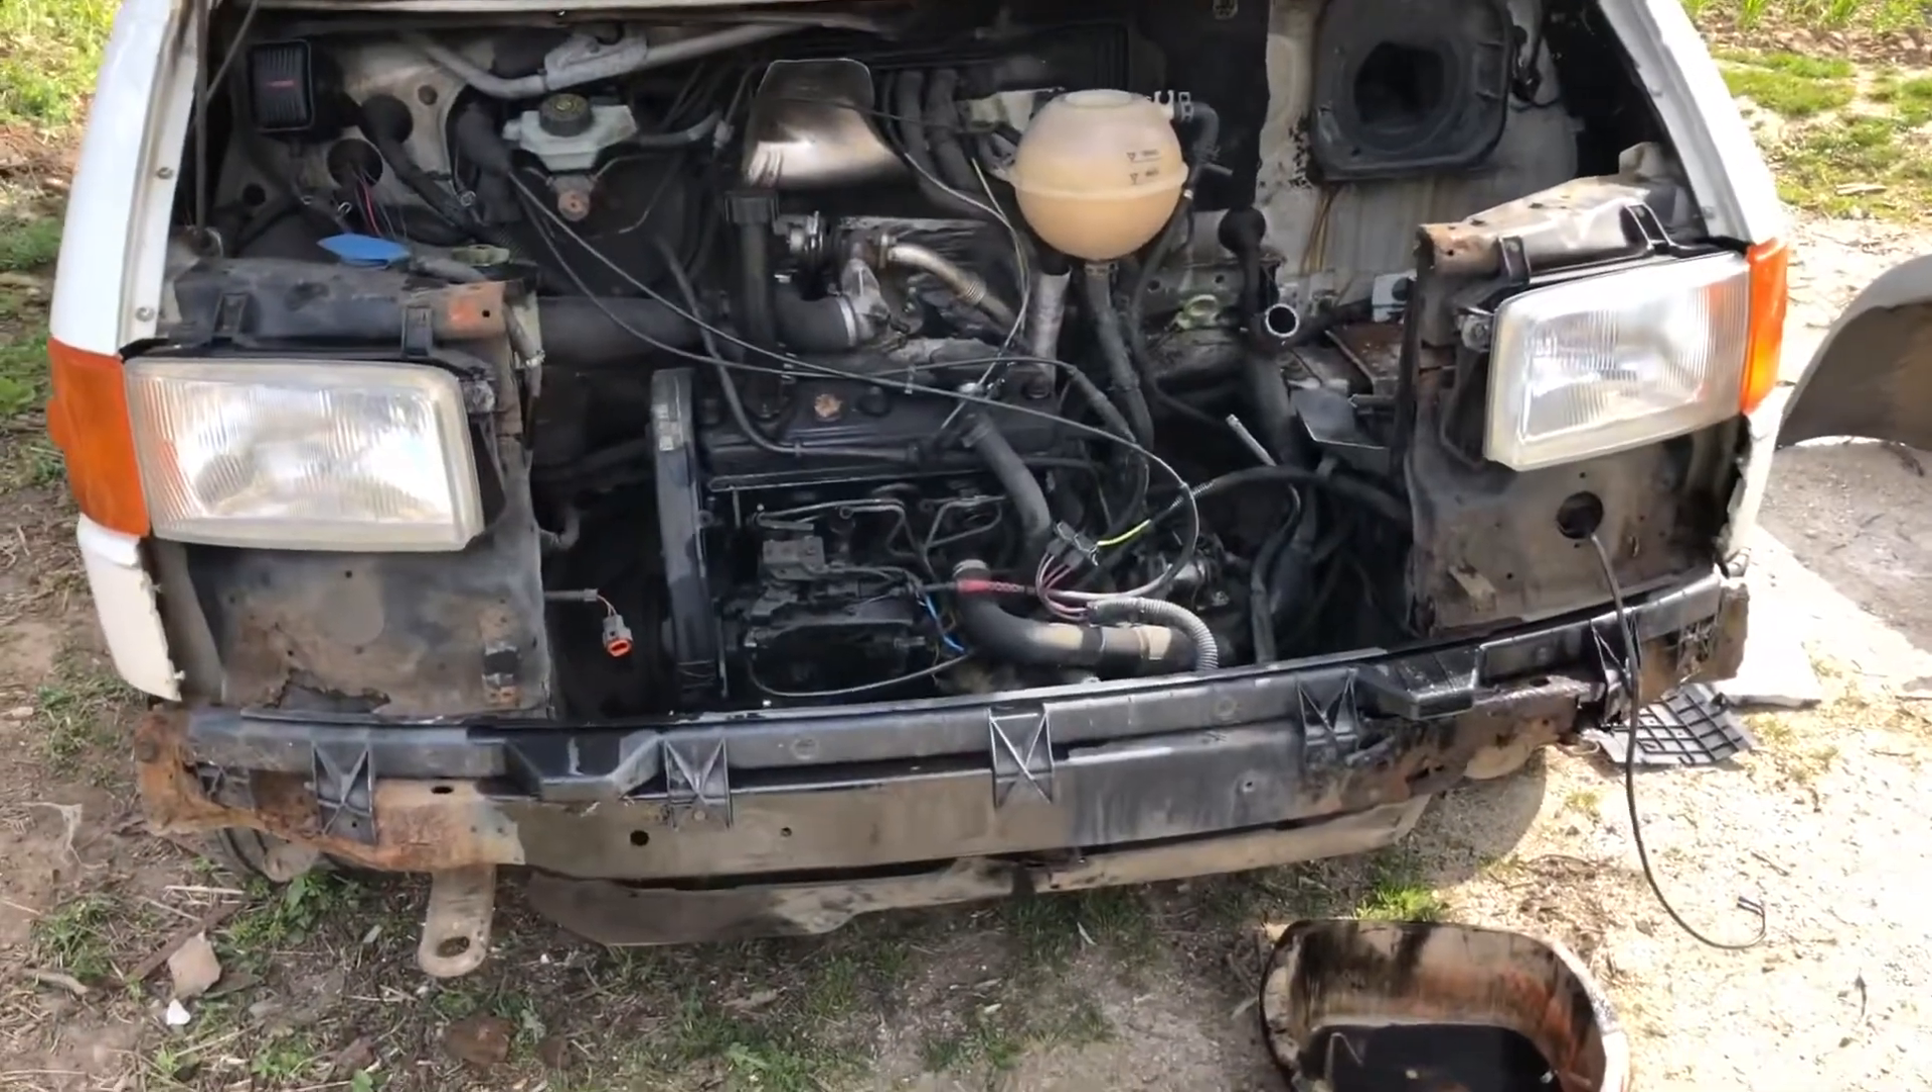As you can now see I've got the front end stripped off.